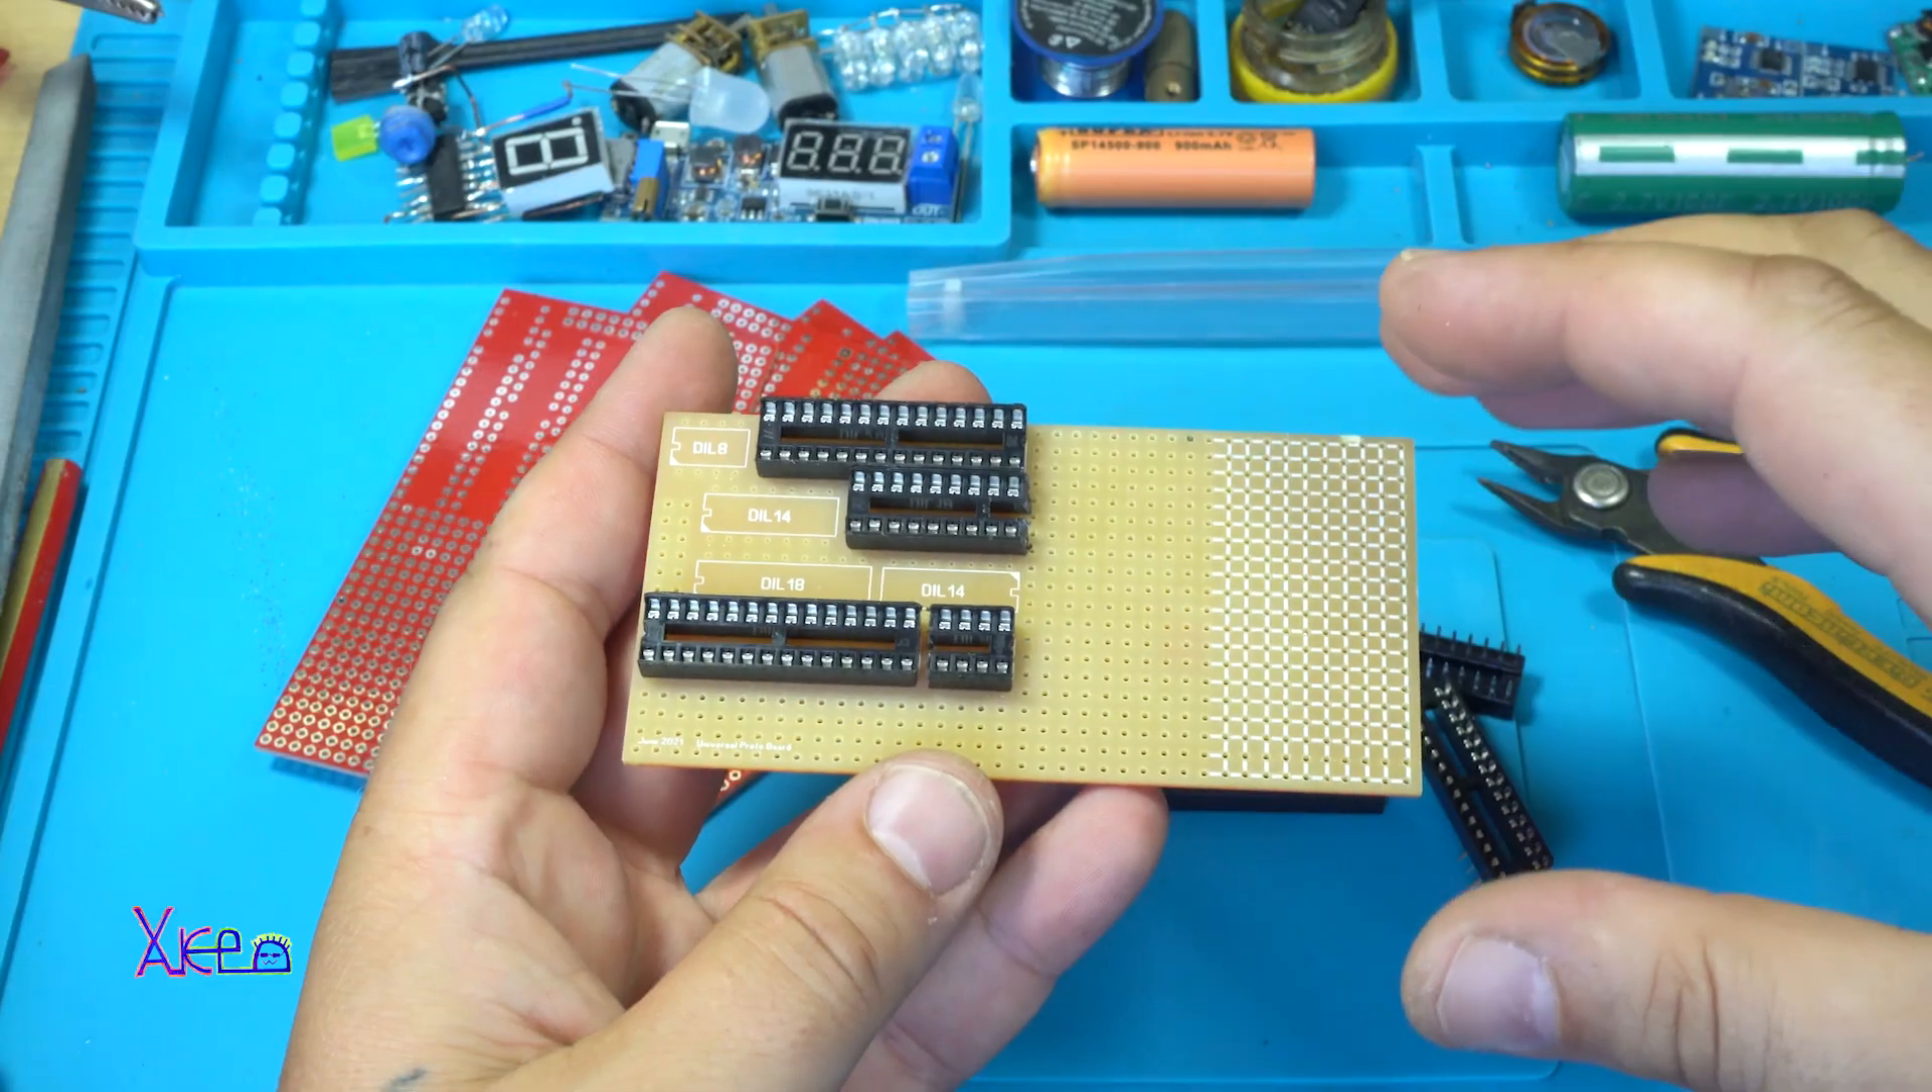So far, I have placed just the pins, the universal pins for integrated circuit and let's continue with other components.